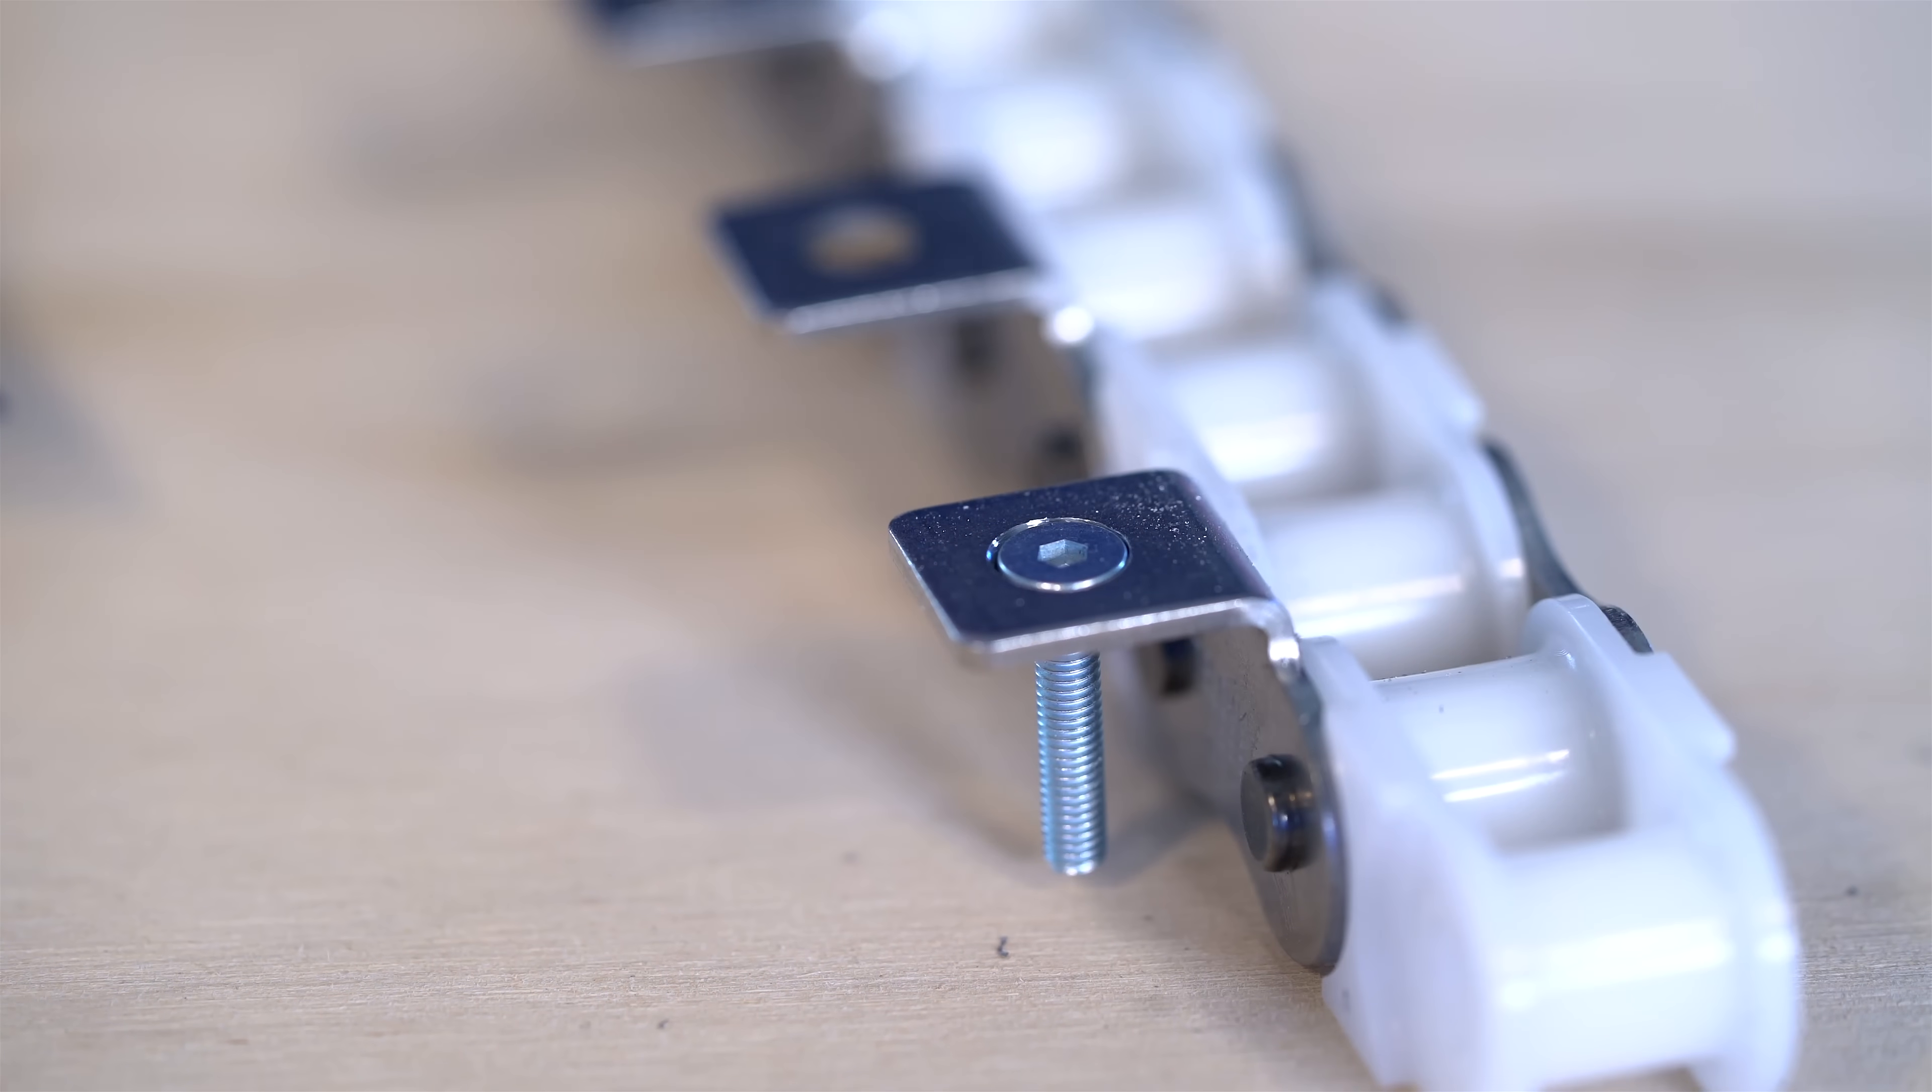So I want this screw to really sit flush with the attachment. That looks flush.